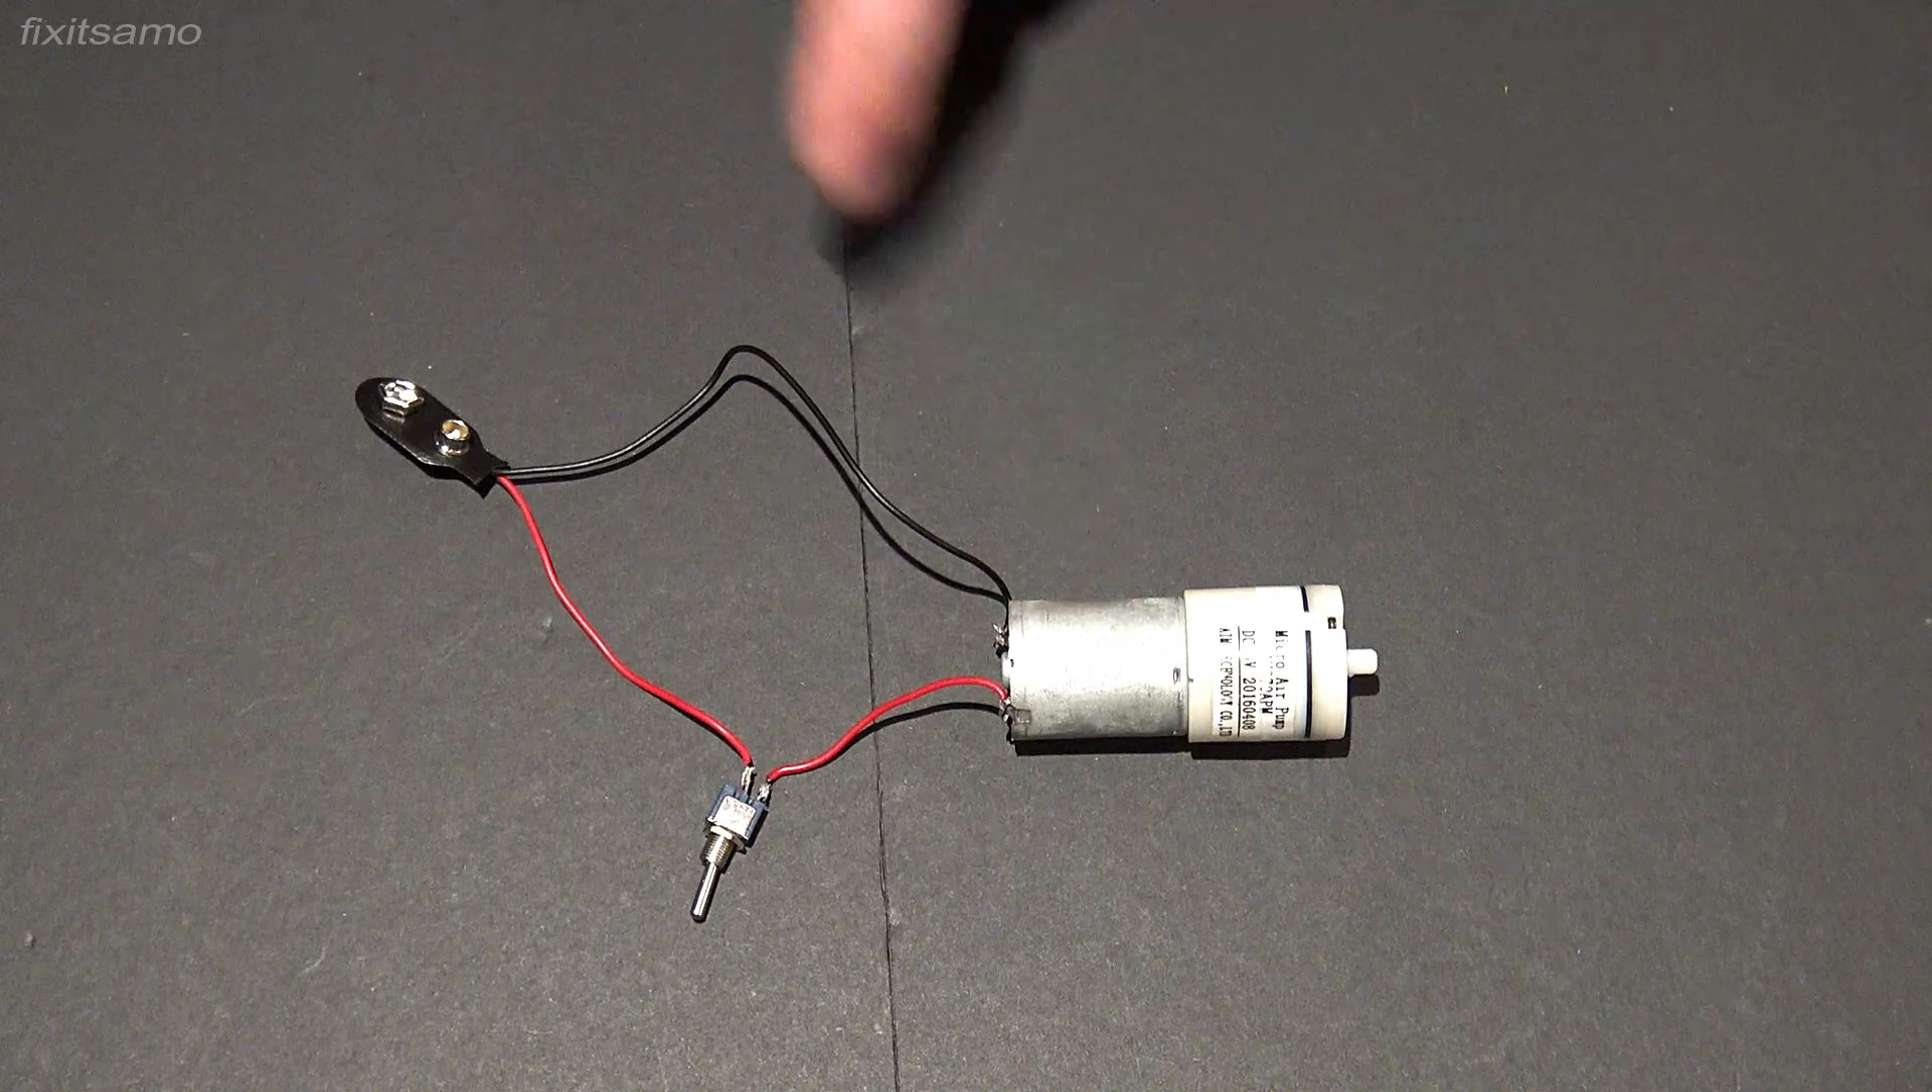We got the 9 volt connection the red wire goes to the on-off switch from the on-off switch to the motor and the black wire goes directly to the motor.